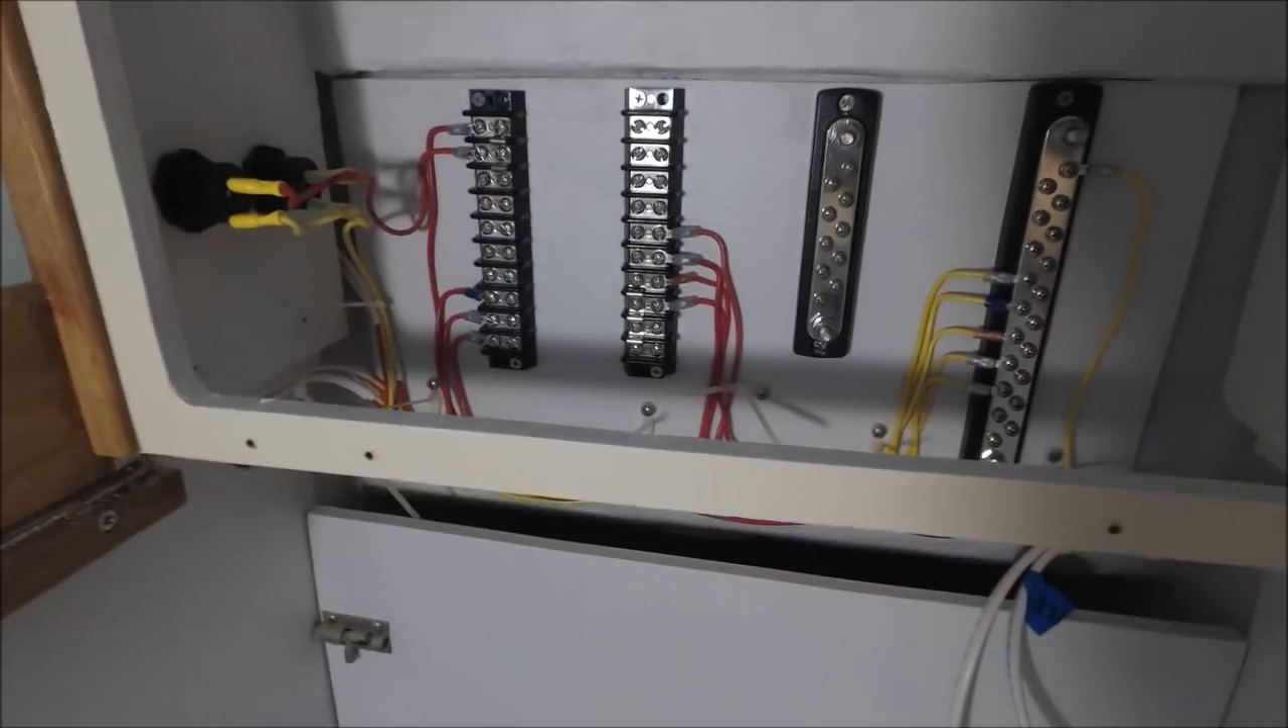Here's a view of the wiring before I get too much in and it gets too cluttered looking. So you can see I've got the yellow 12 volt negative wires coming from lights and fans and things to this bus bar.